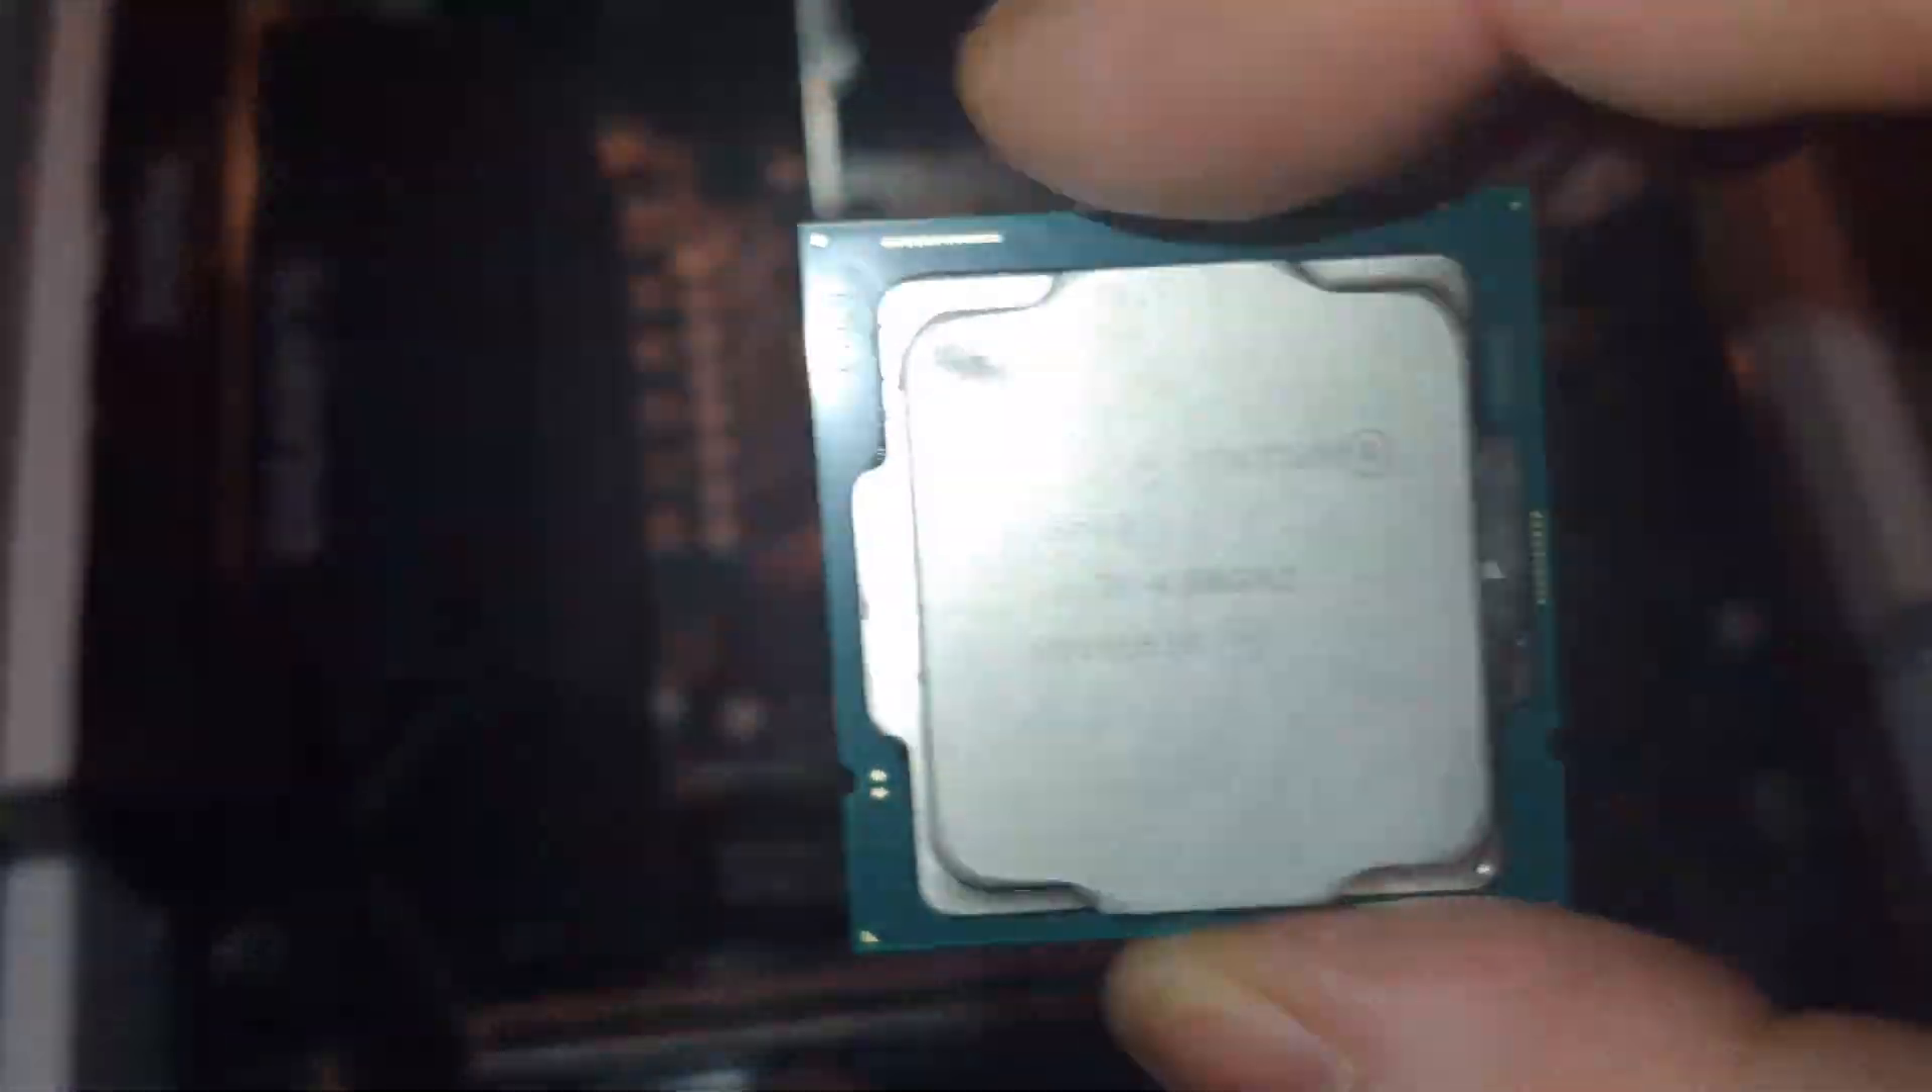All right, so there is the CPU is out.